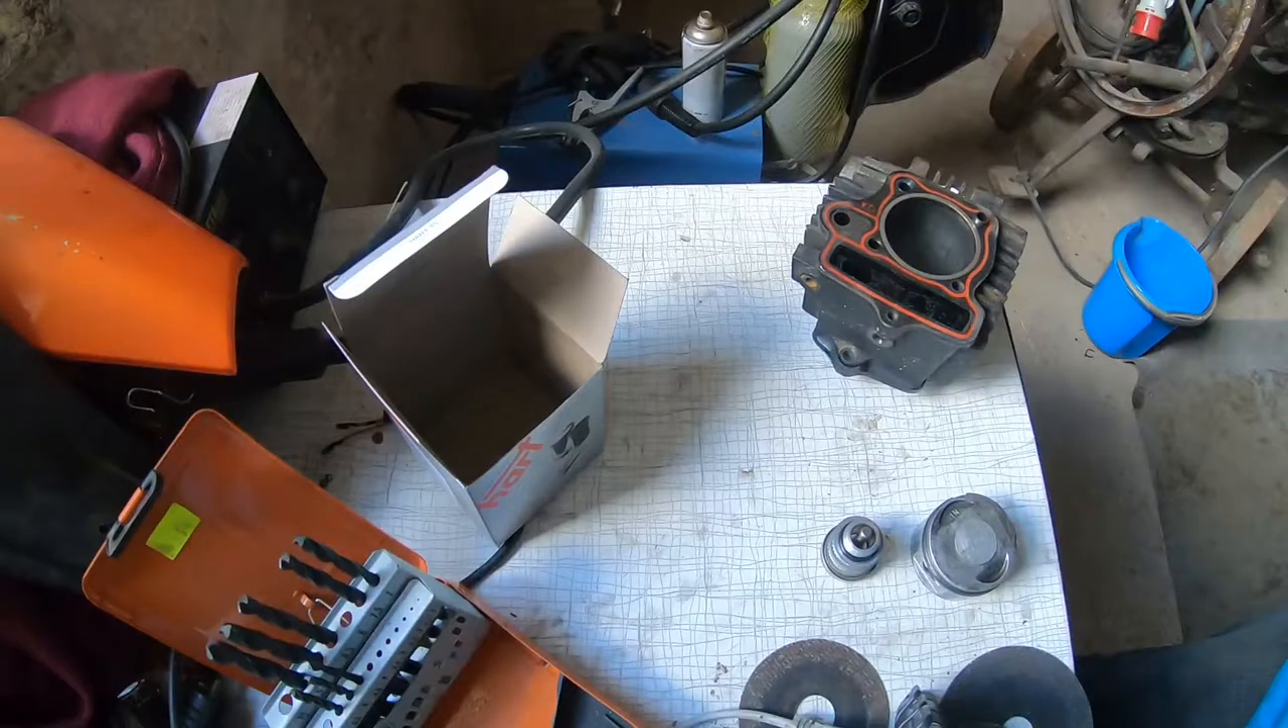Well guys I took the piston off.